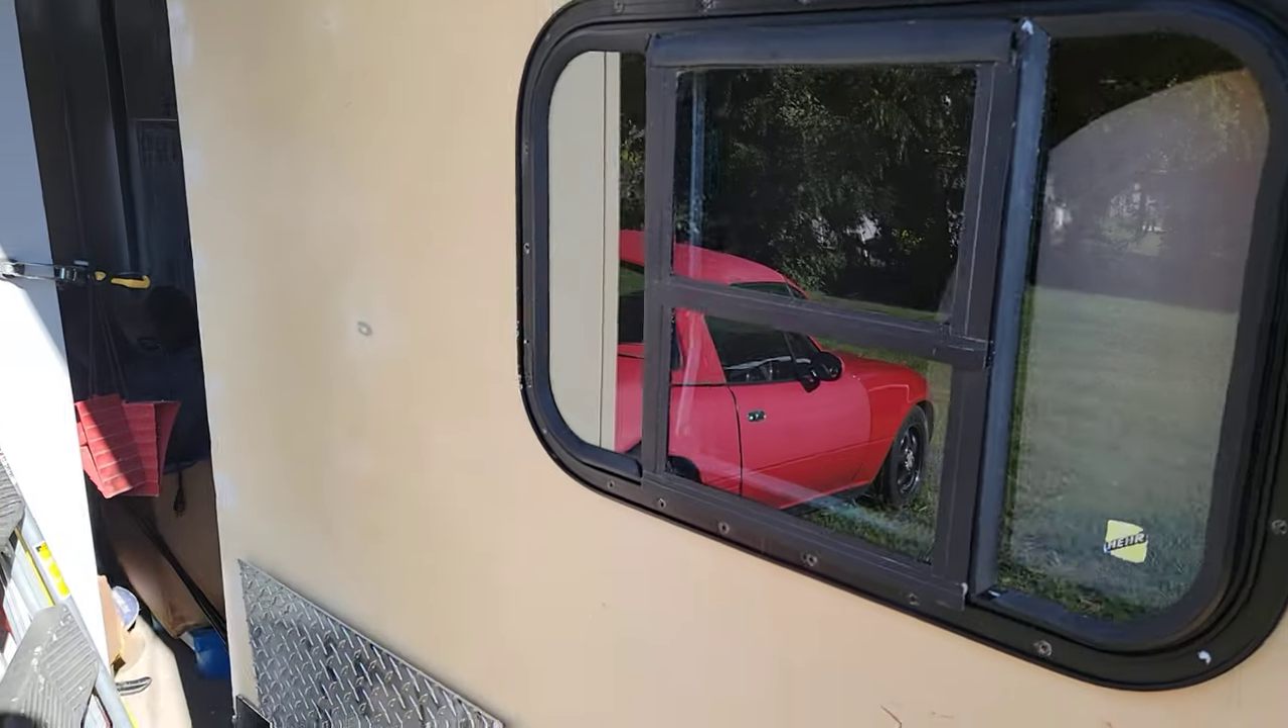We've got one window in and mocked up.